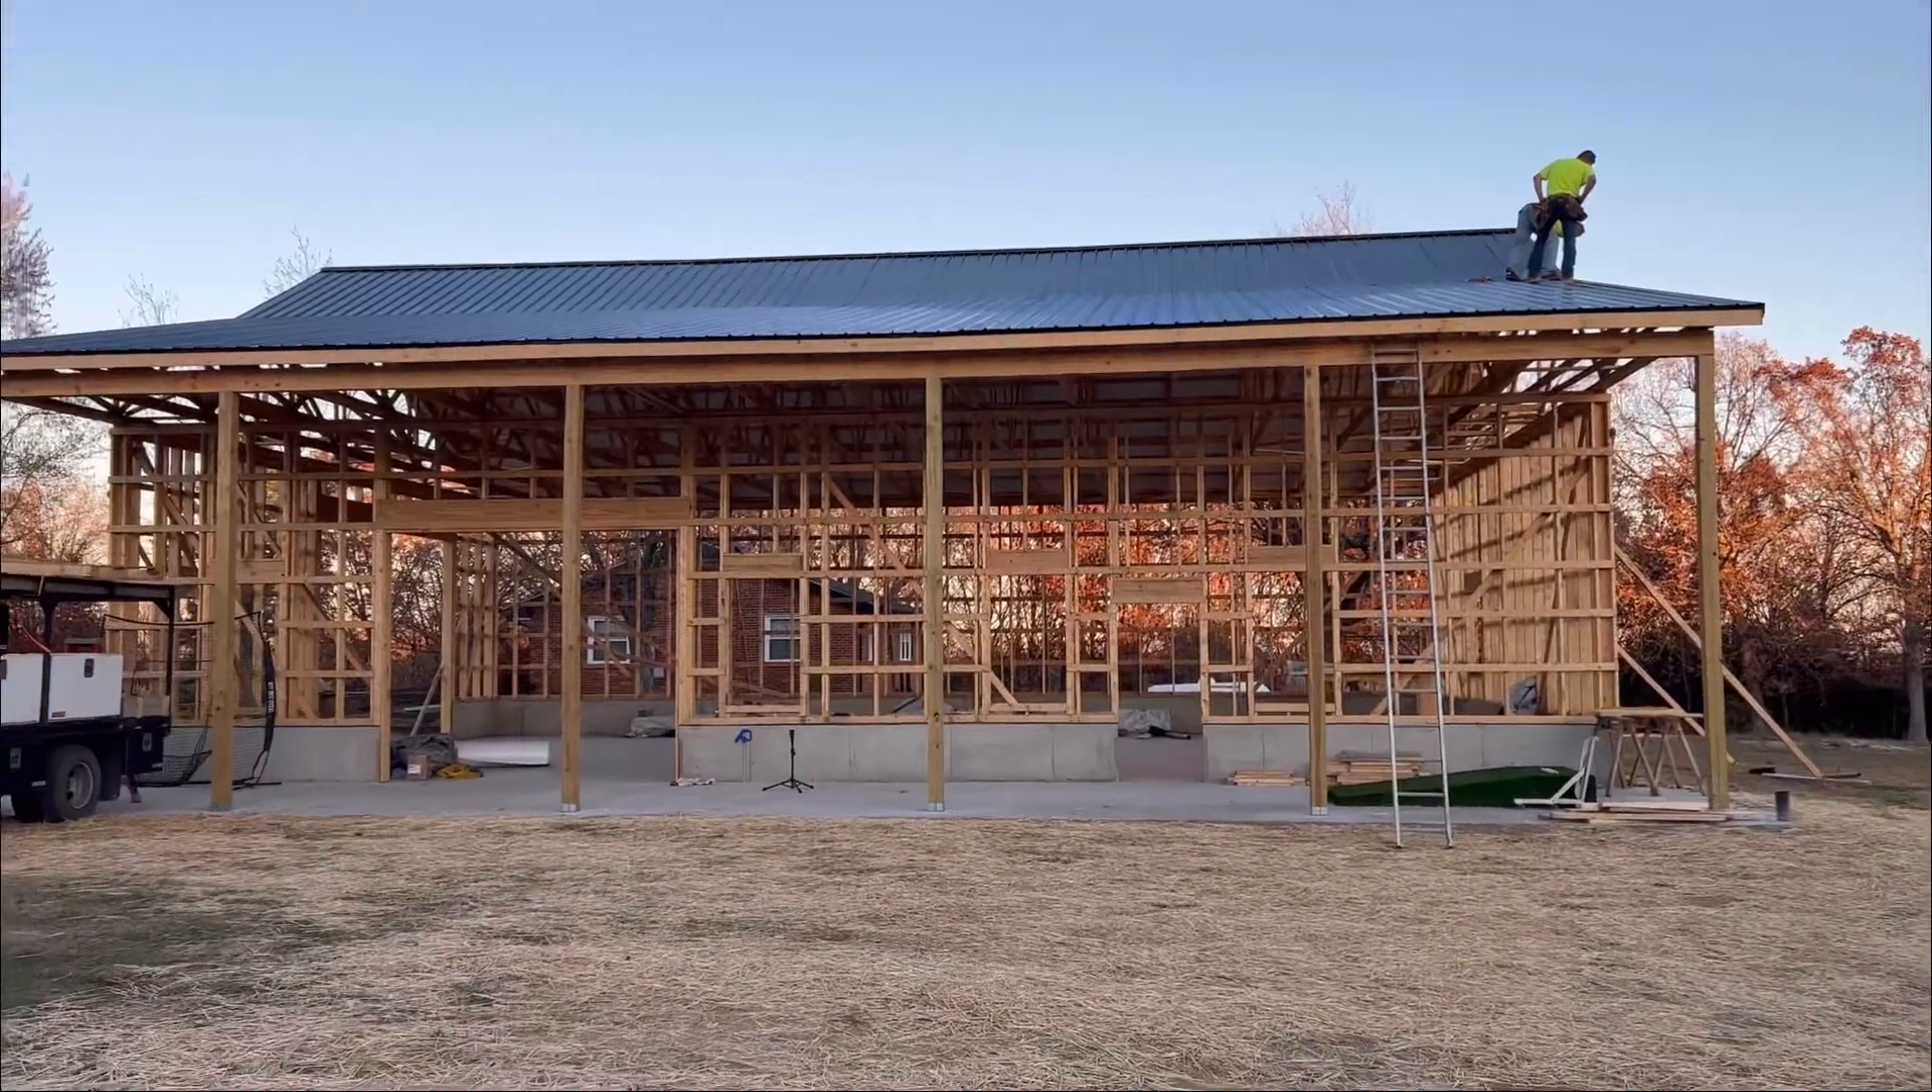They went ahead and got all the little sheets done on that roof.